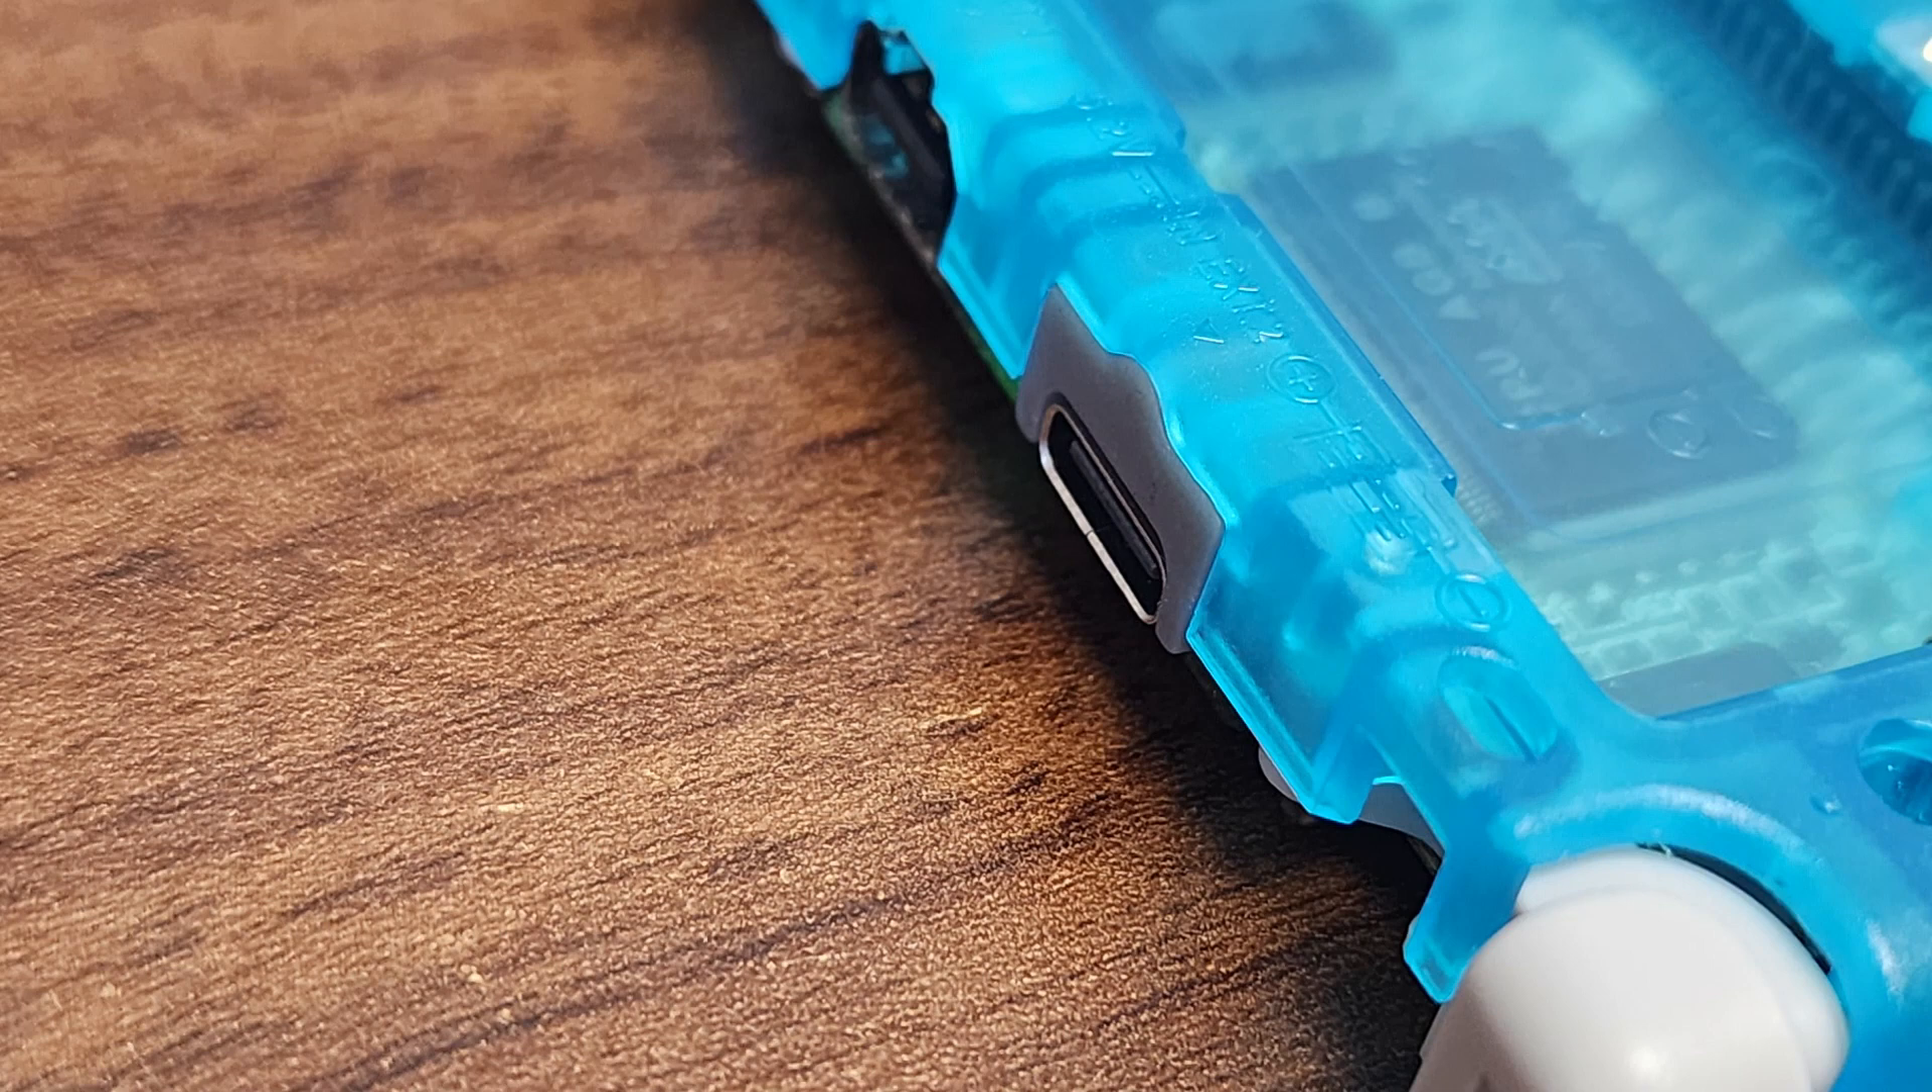A couple hours and a few iterations later, we now have a port spacer that sits perfectly in the shell.